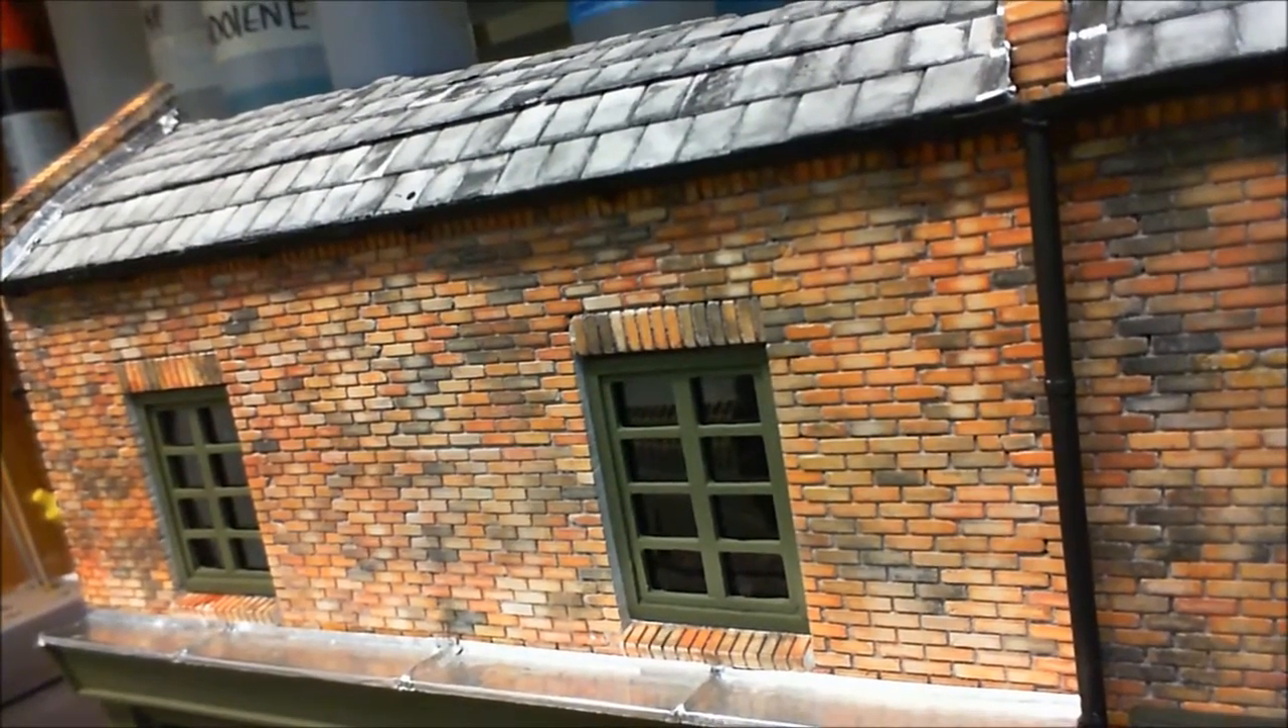The windows have all been set in place and fixed they're glazed as you can see by the reflection.